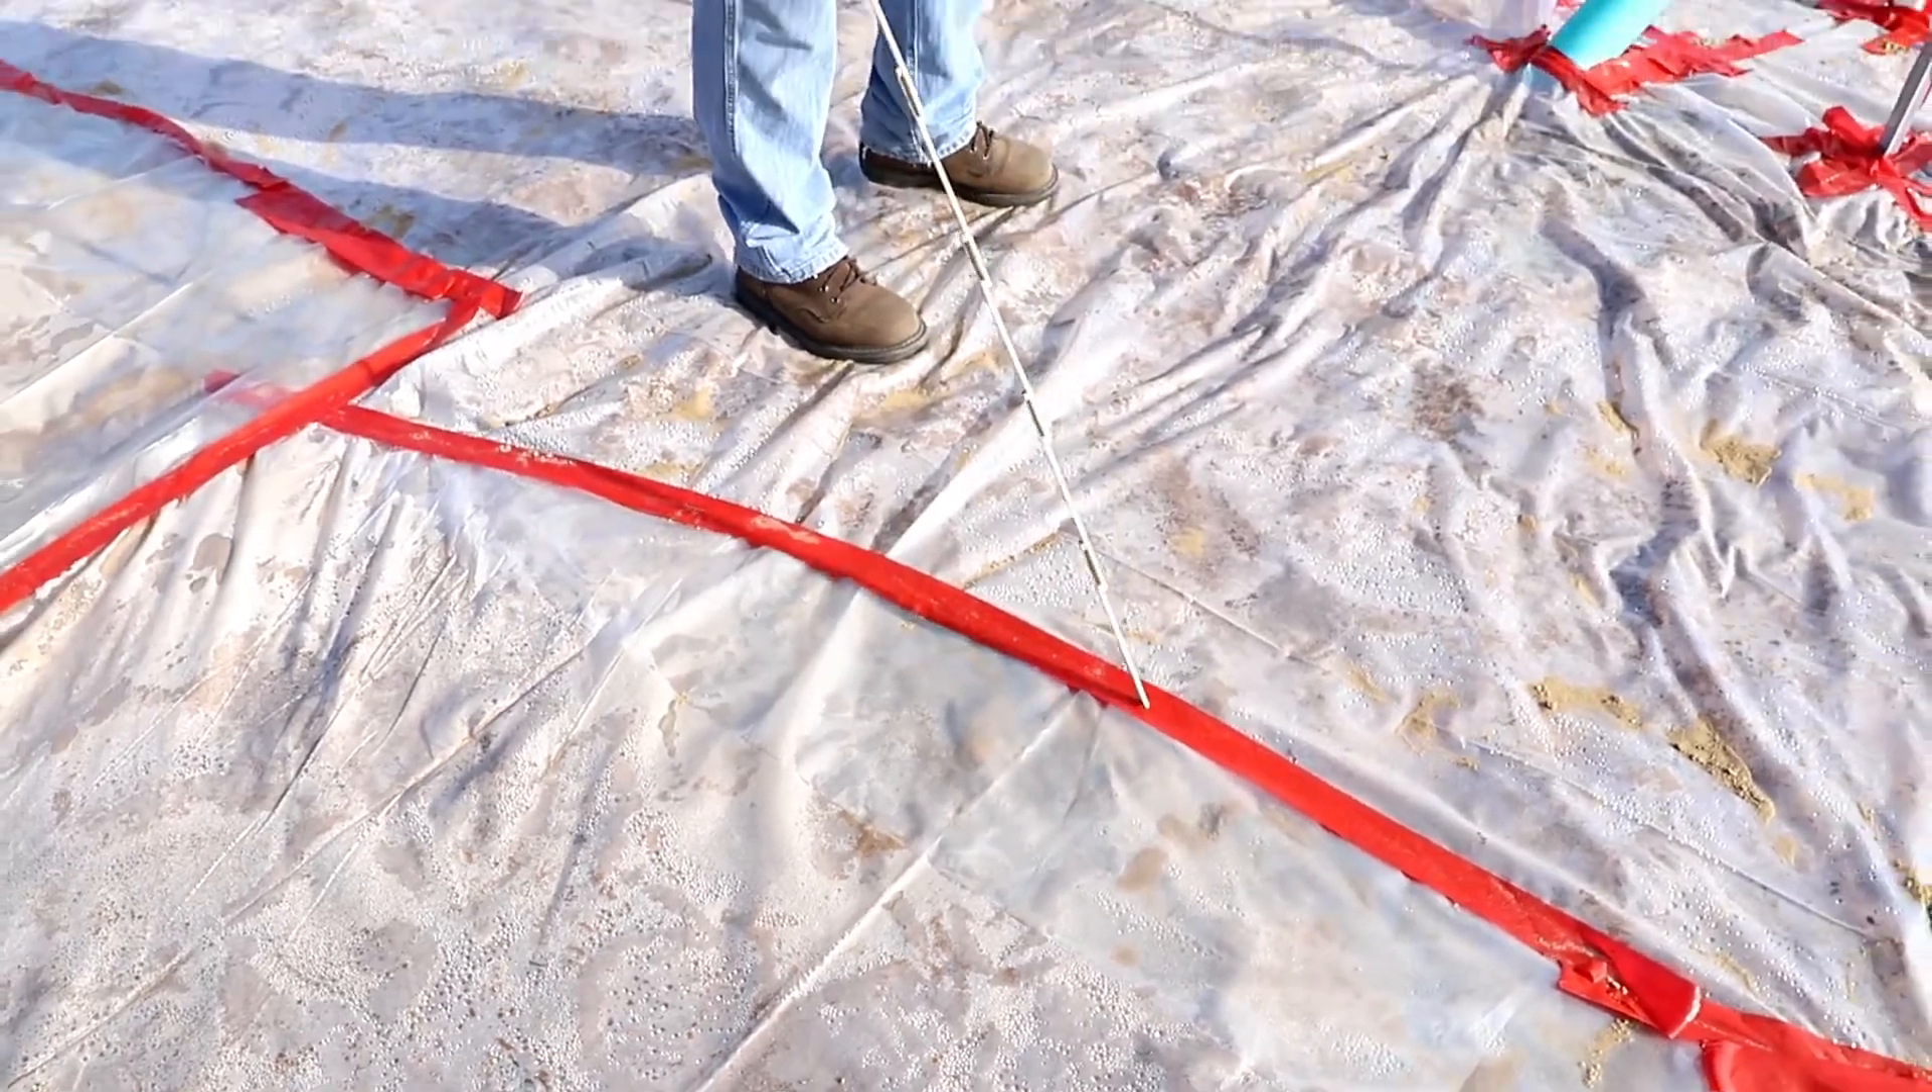This is six mil visqueen and it's all taped up.